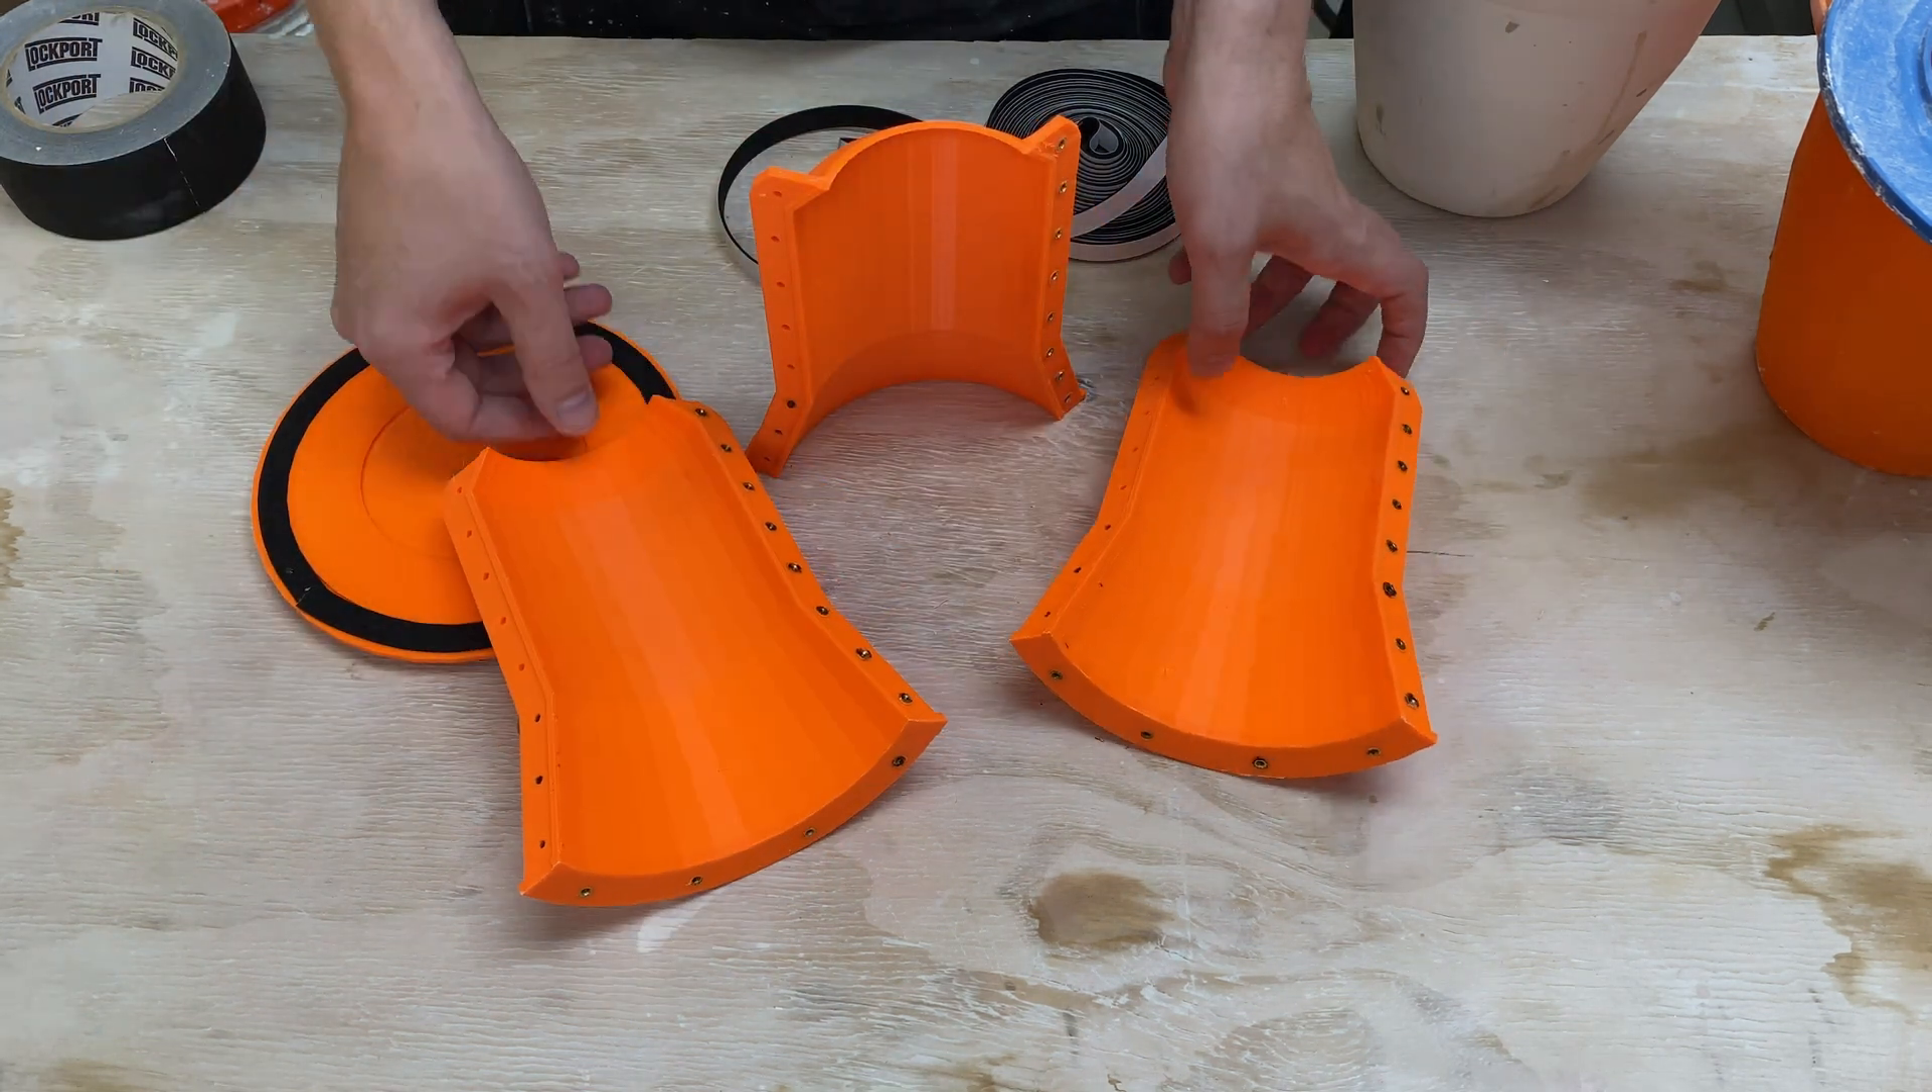And then there's a bottom plate that will go in the middle. I've already started putting down some of the gasket and we'll go ahead and do that to the rest.